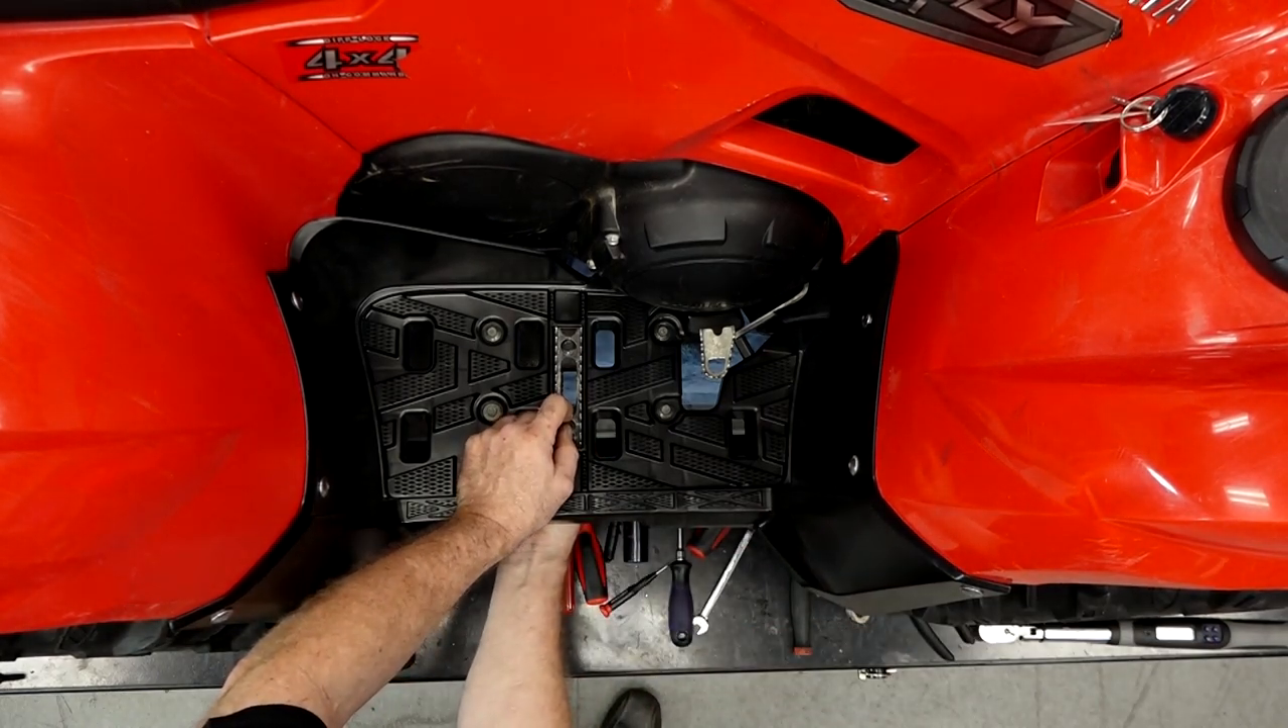All right guys, we've got all the plastics back in place.